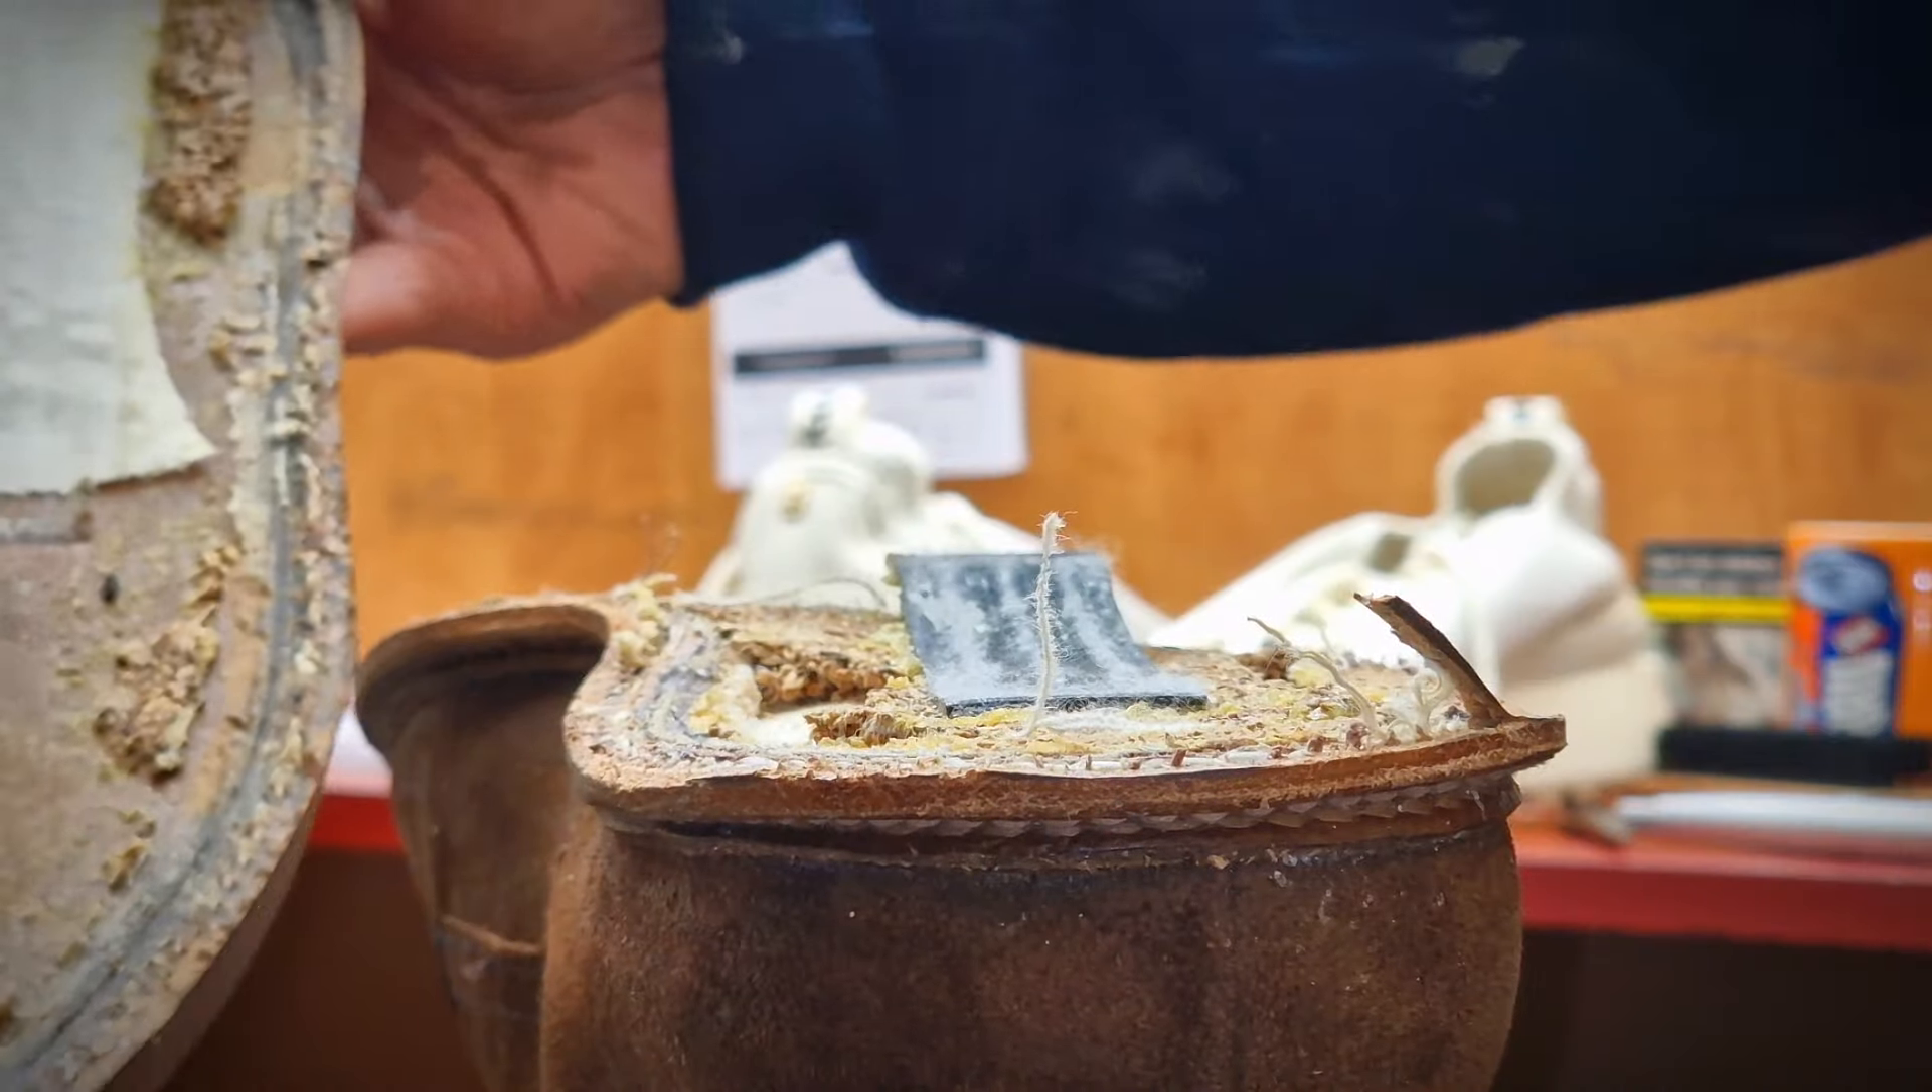Okay, old sole's off, now for a quick look on the inside.